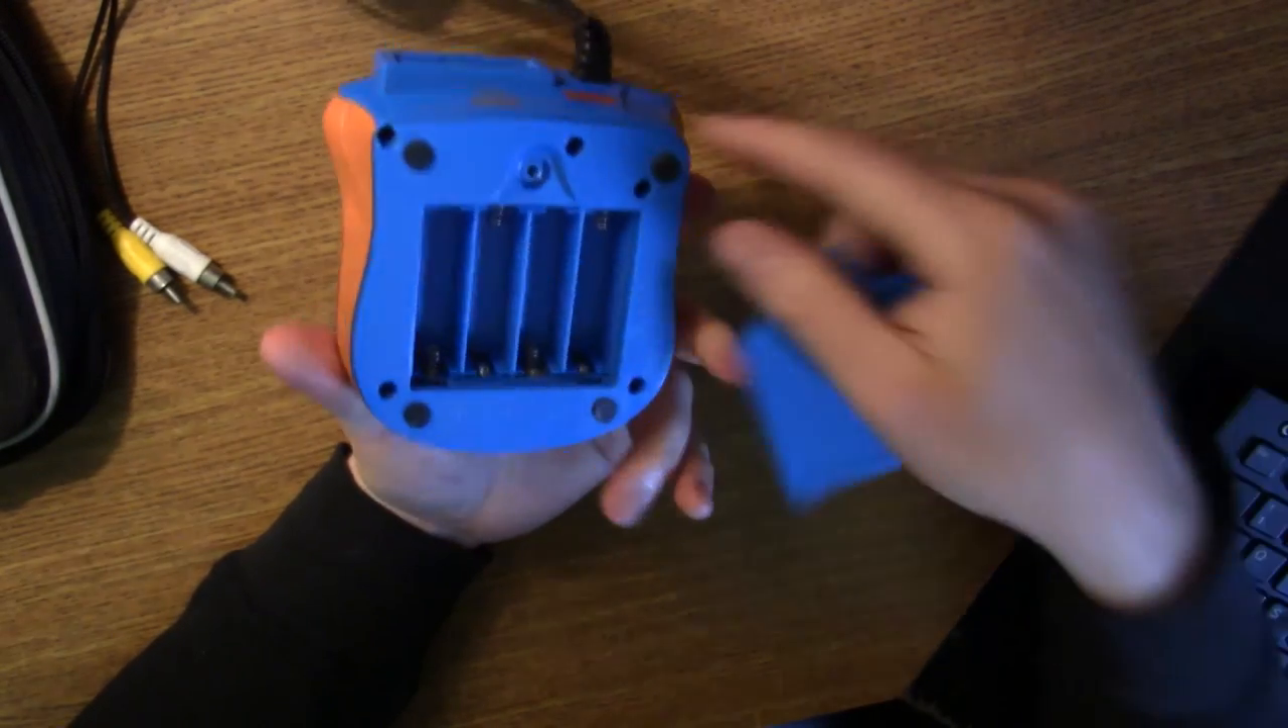I already took out my batteries, so I'm just going to look in here to see what I can see.